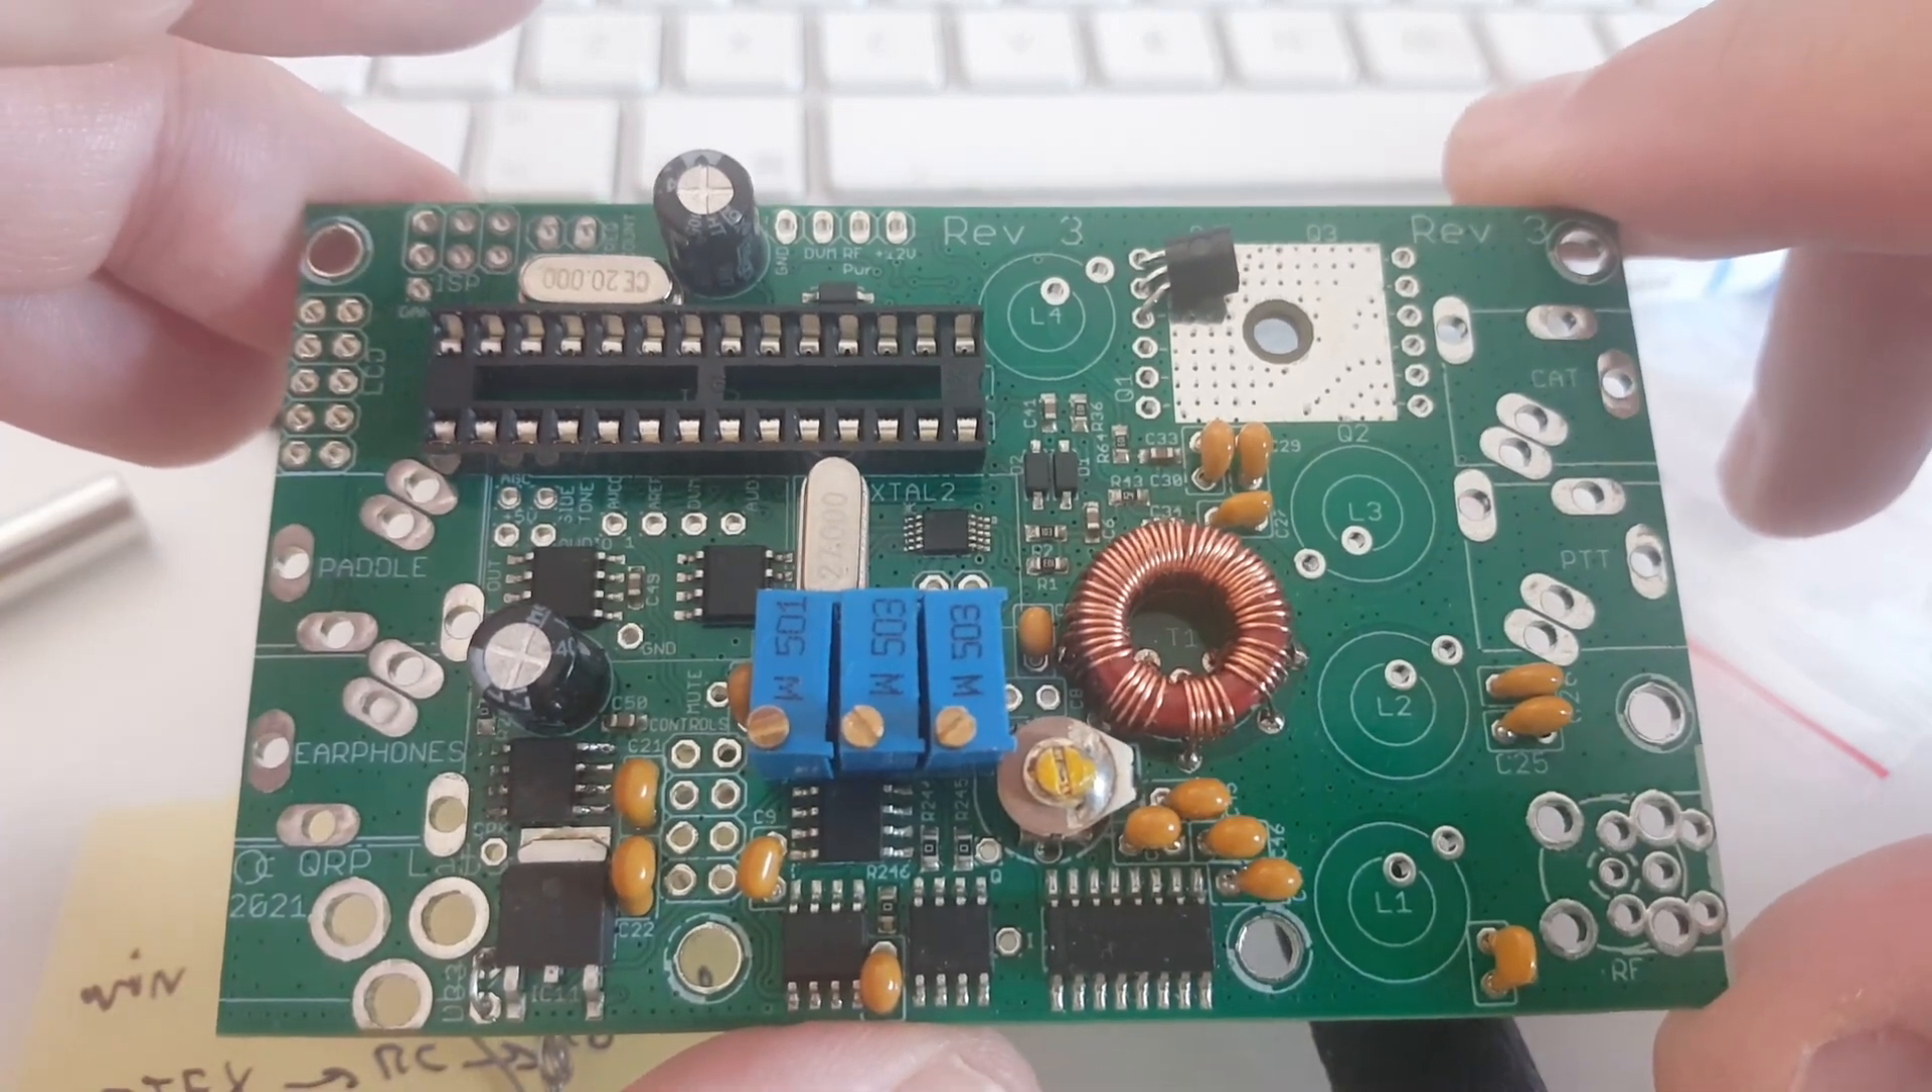So most of the components are on the board.